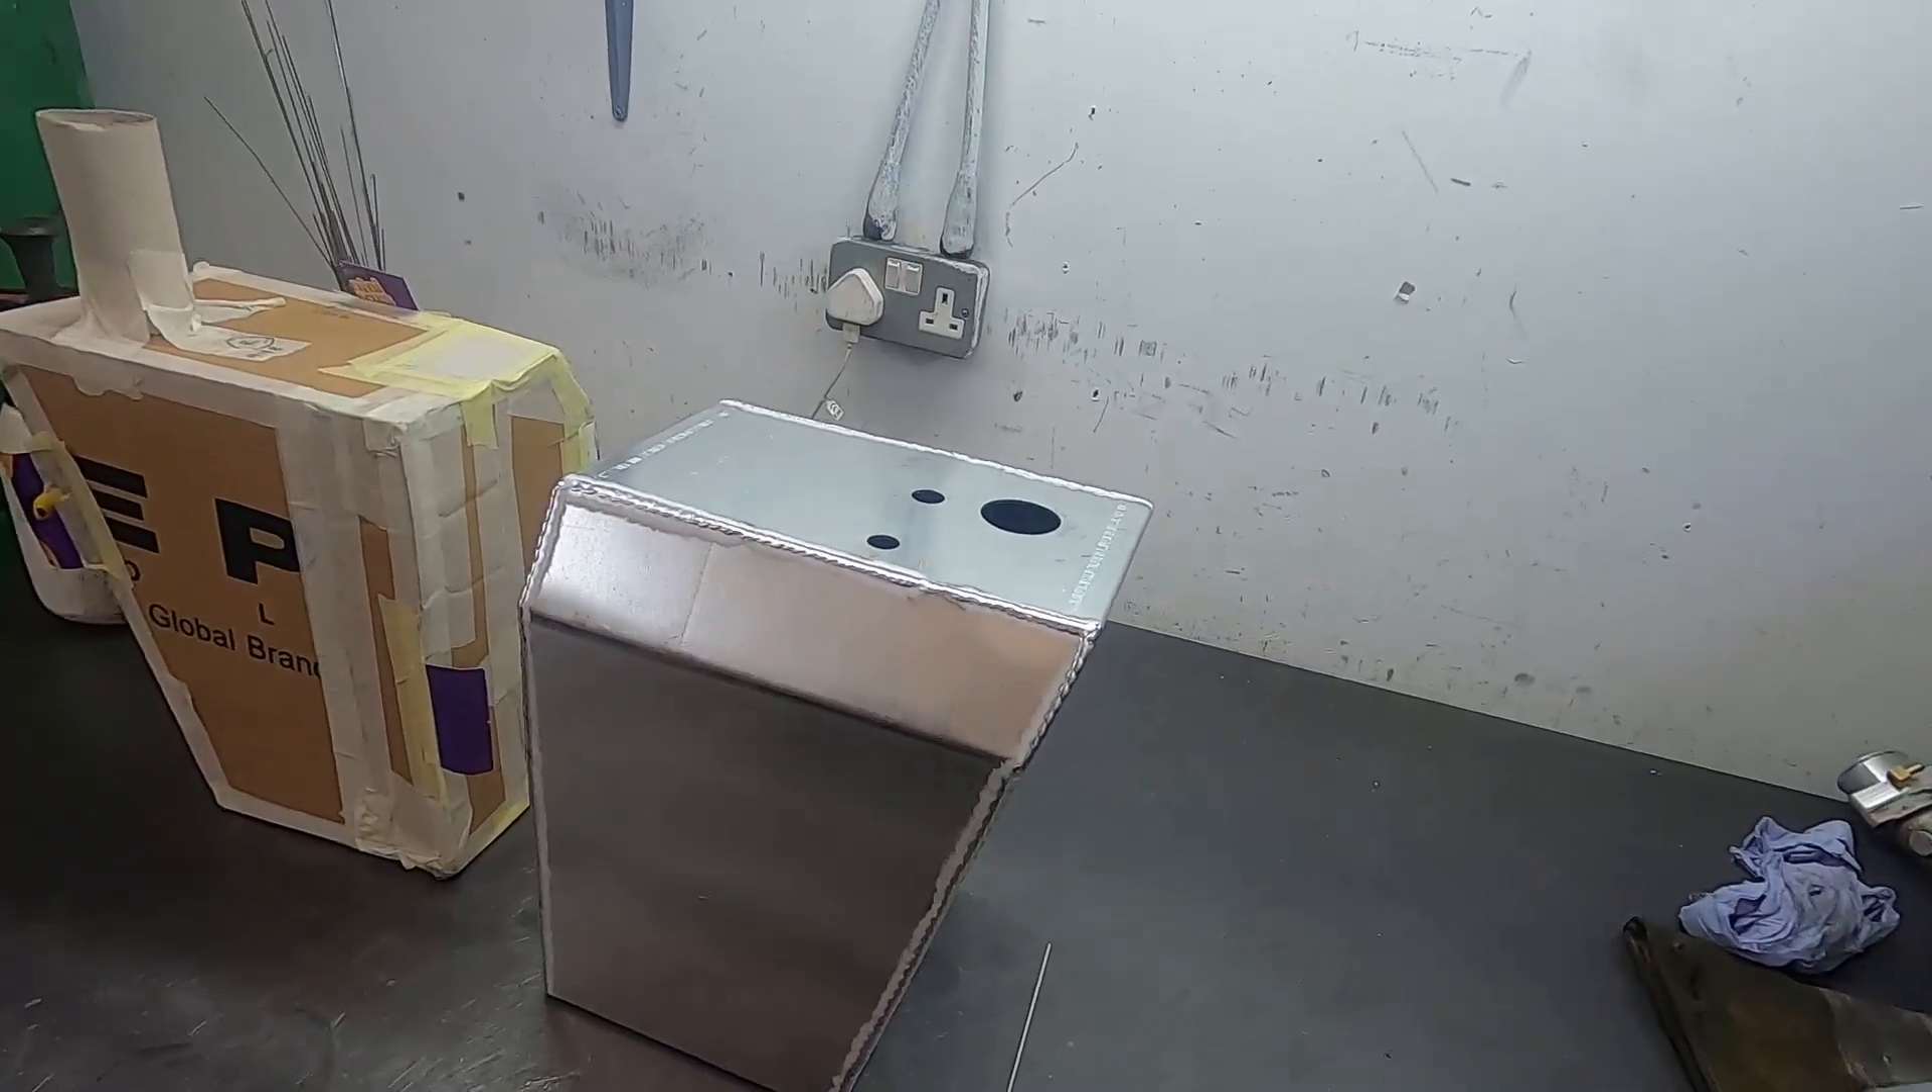So that's the tank all welded up.